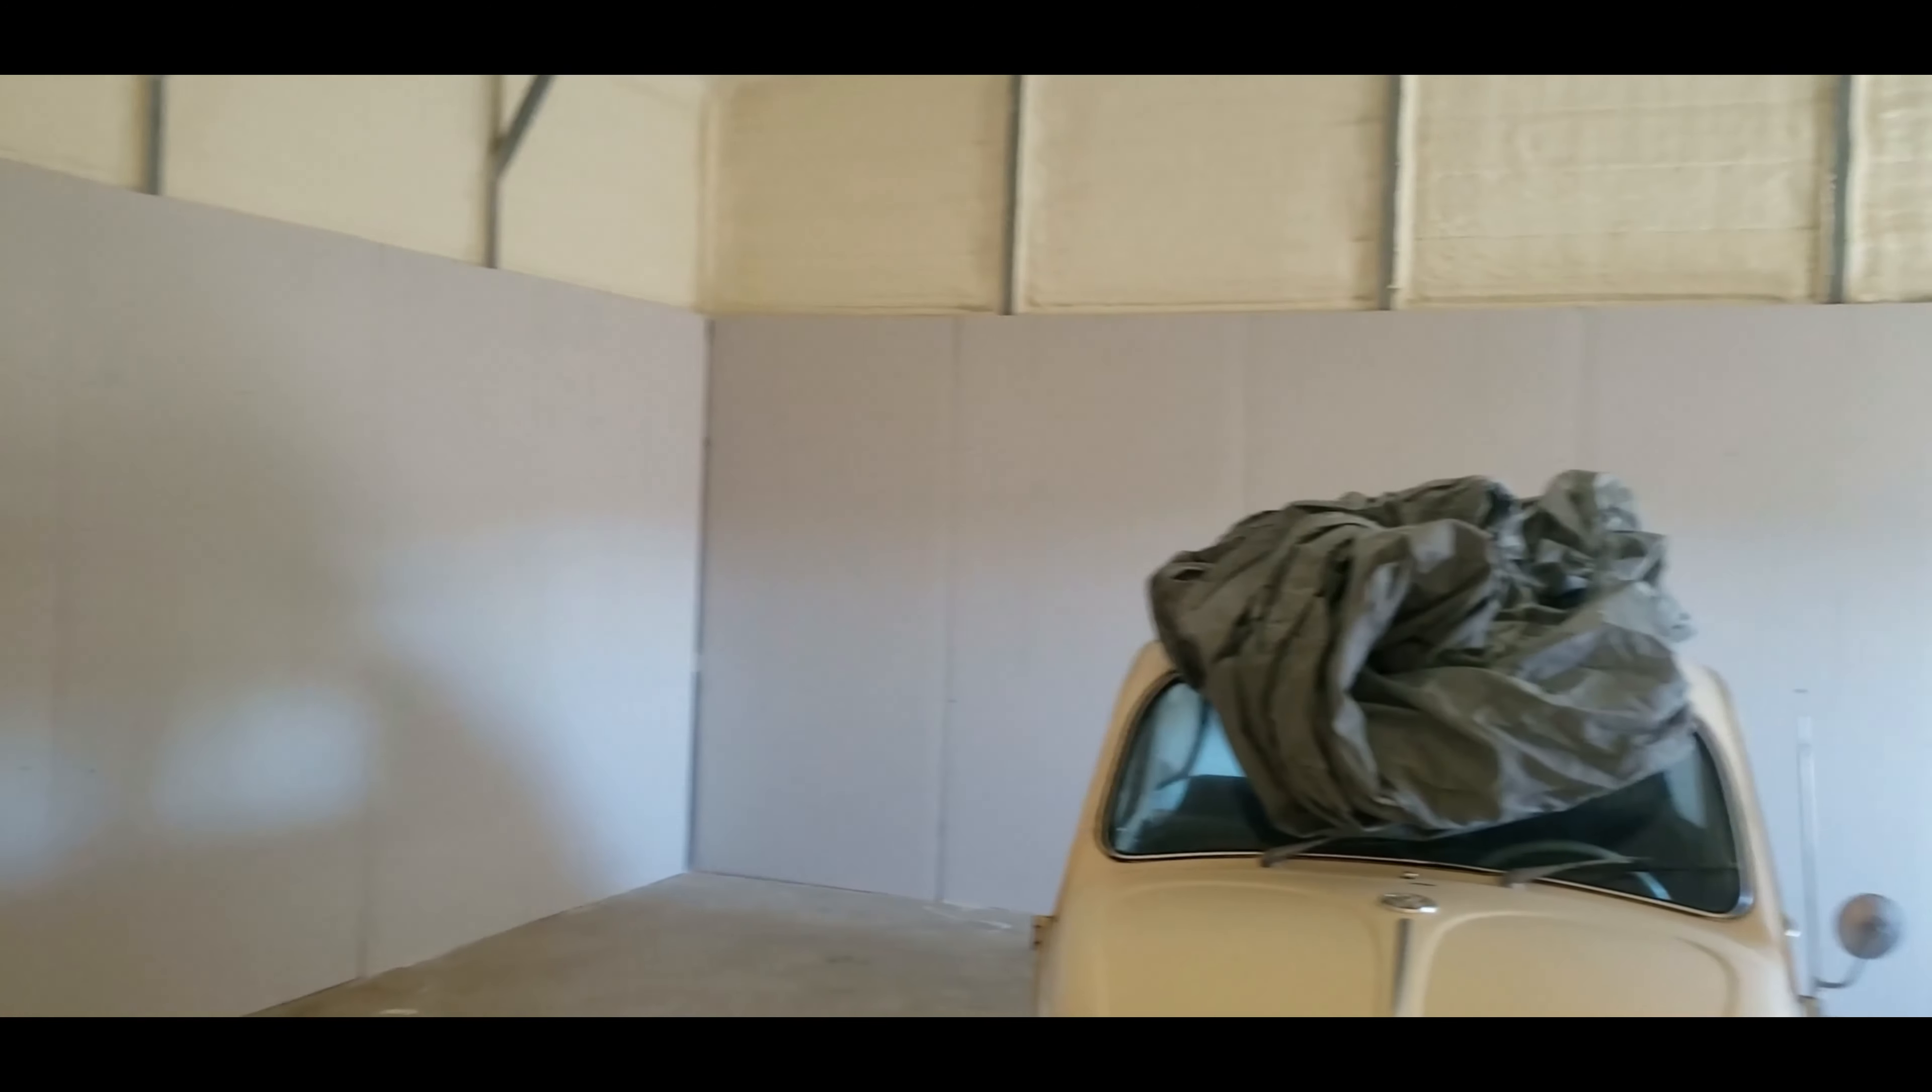Most of the sheetrock is up and ready to go.